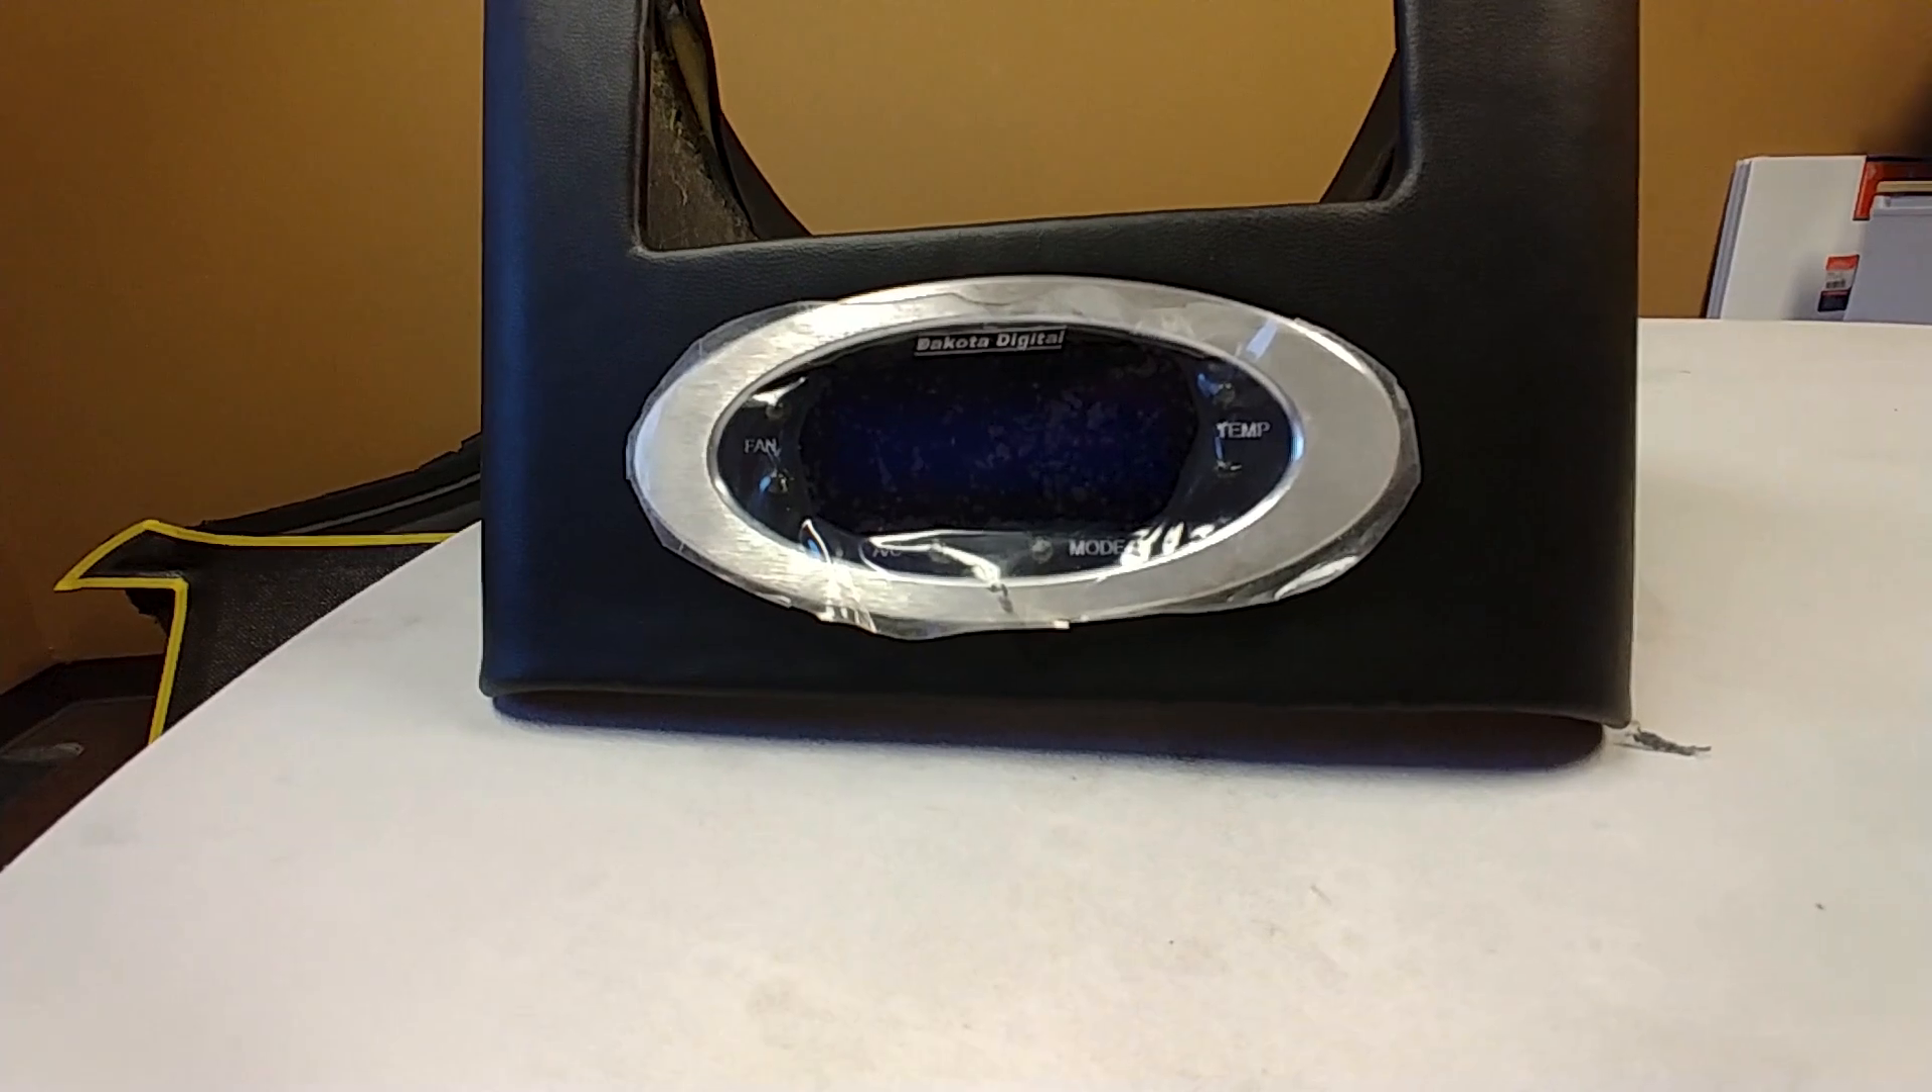And there's the control unit for that a little Dakota digital one that's now installed in that center stack and looks good there with the vinyl there.